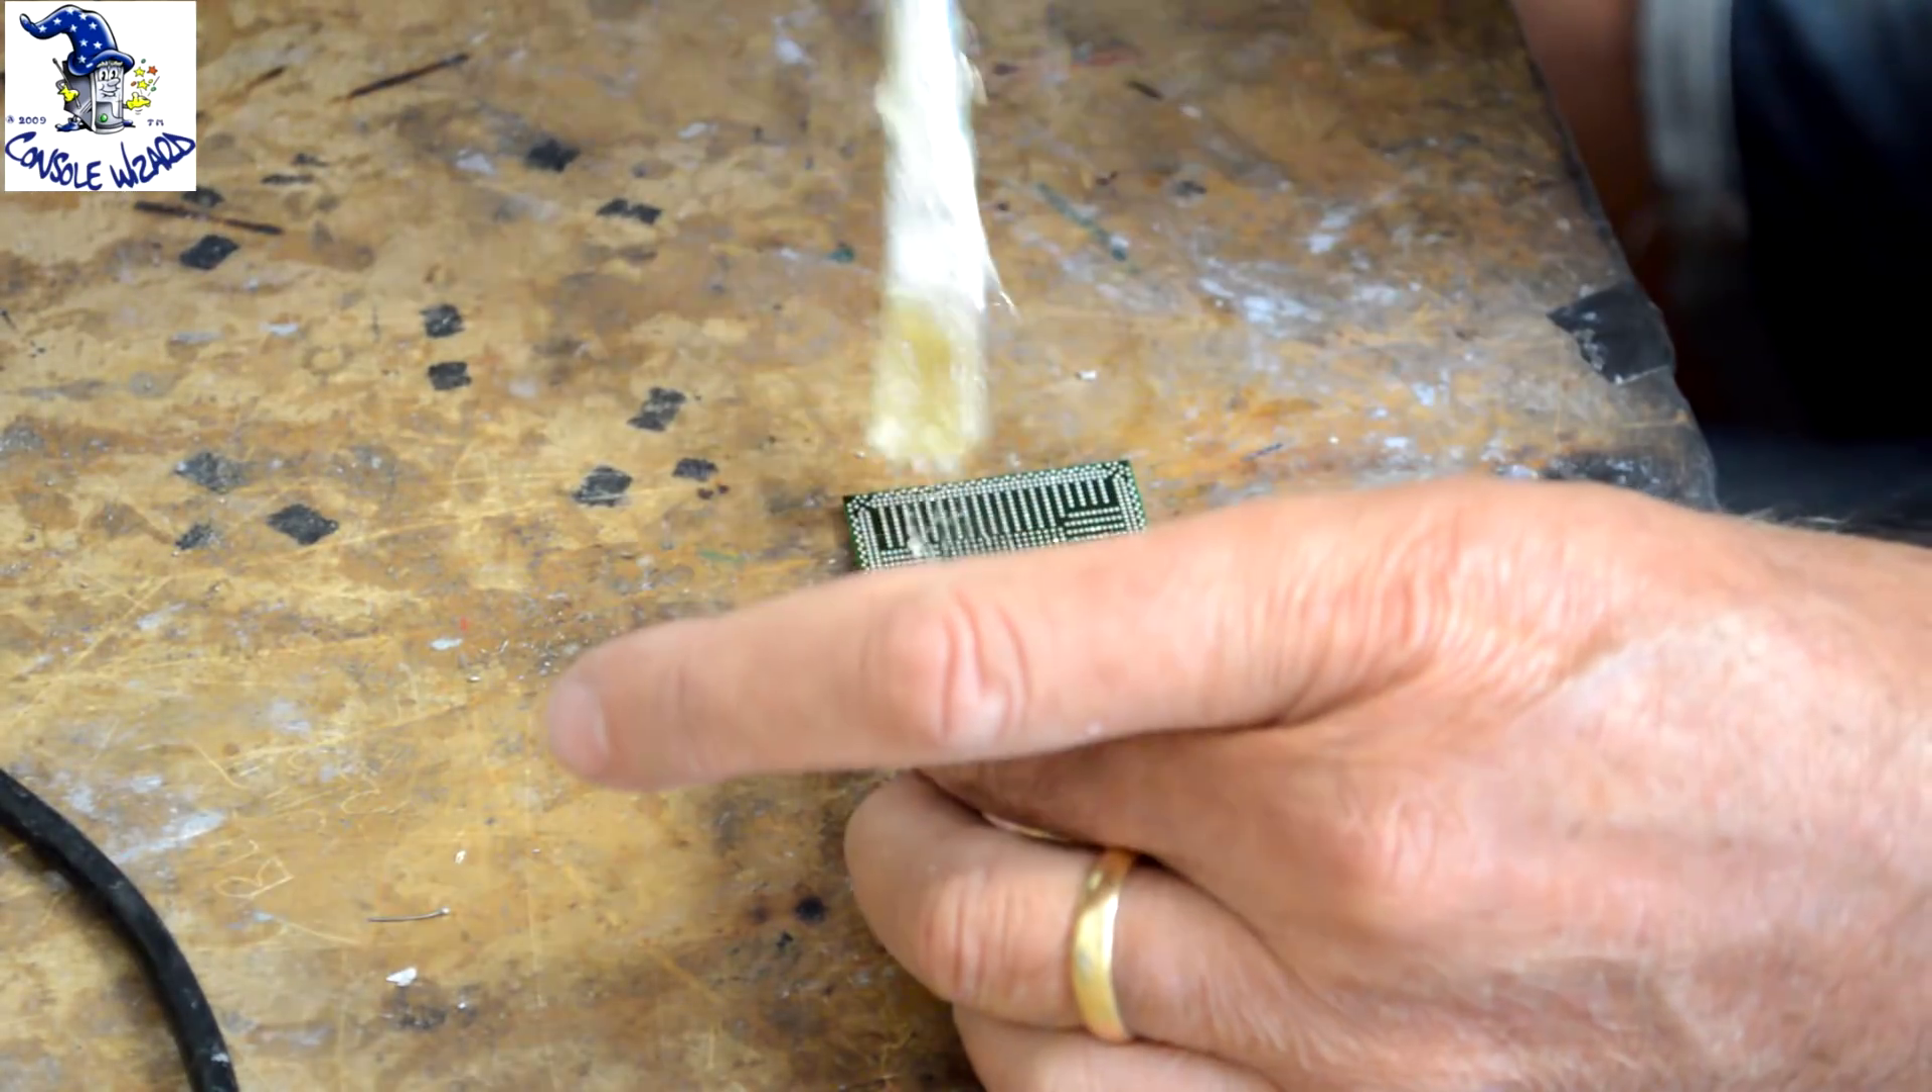Now that we've got the APU chip off the board, we're going to remove the solder.